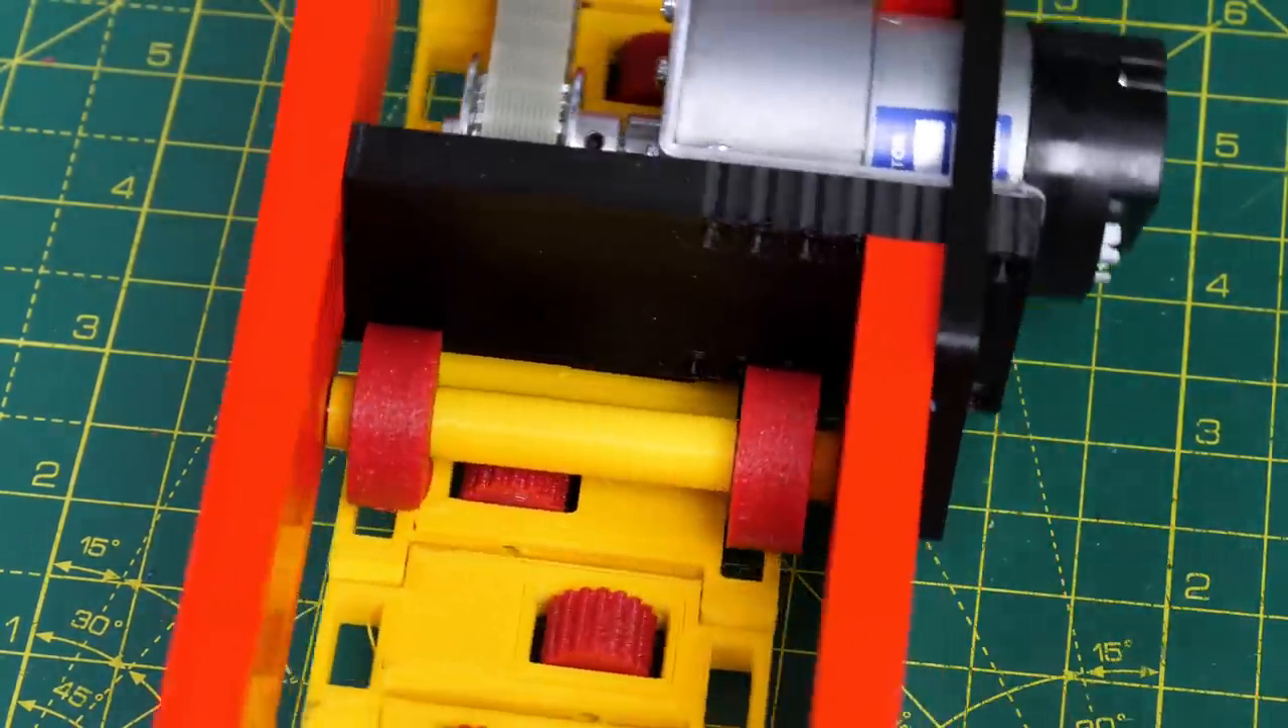So I've installed two little bogey wheels which are basically idlers that are fitted in the bottom there just to hold the track away from that motor bracket.